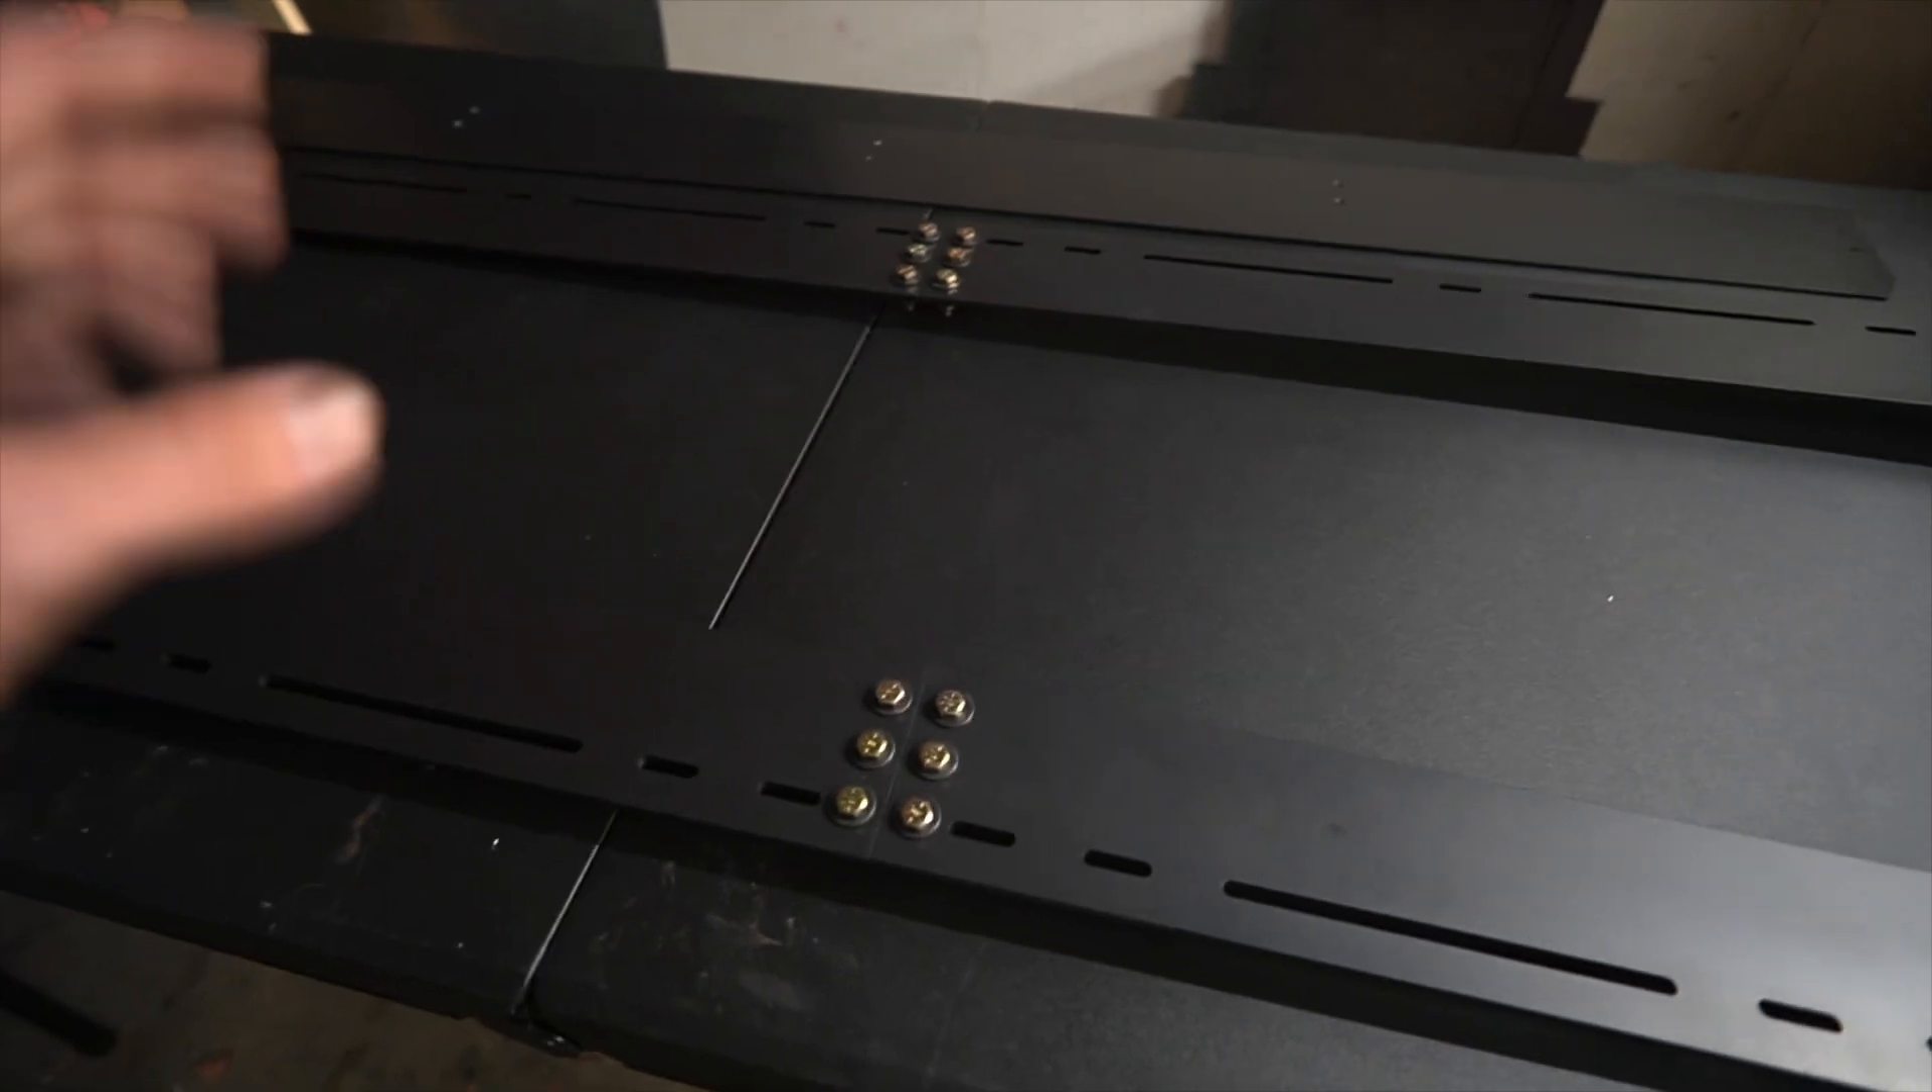All right, we got our front and rear pieces joined.